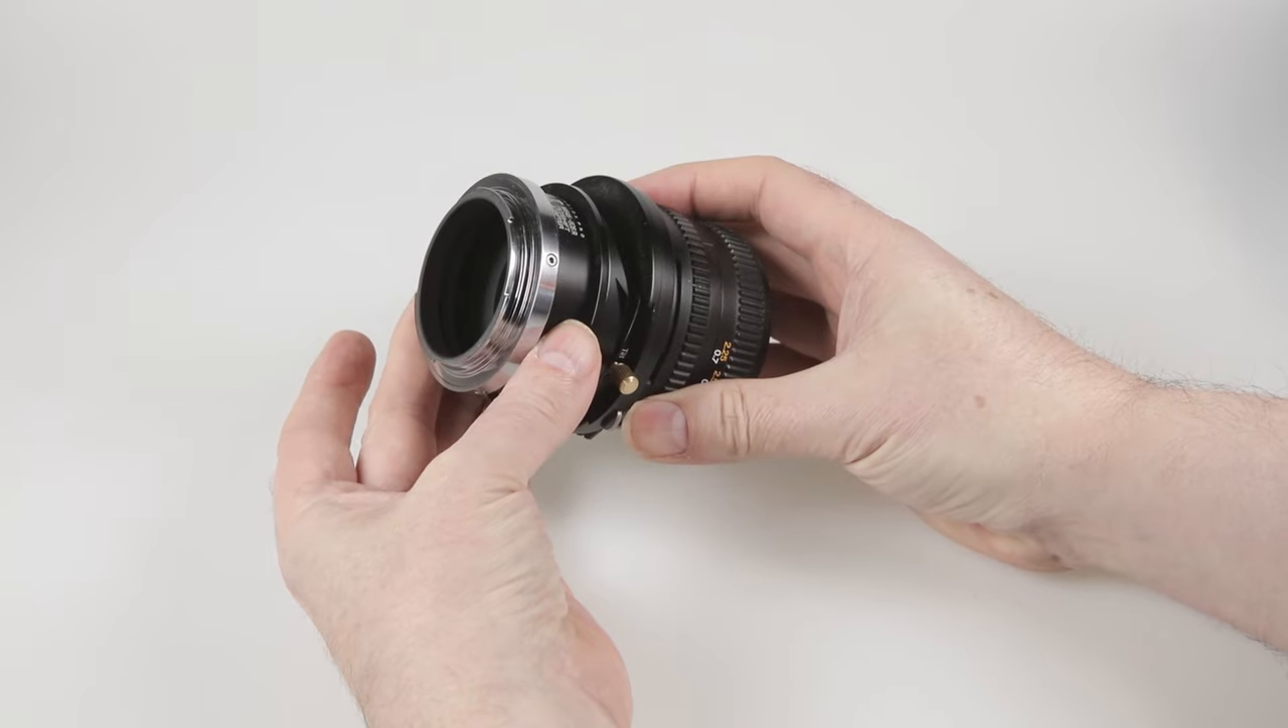Anyway there is our adapted lens.